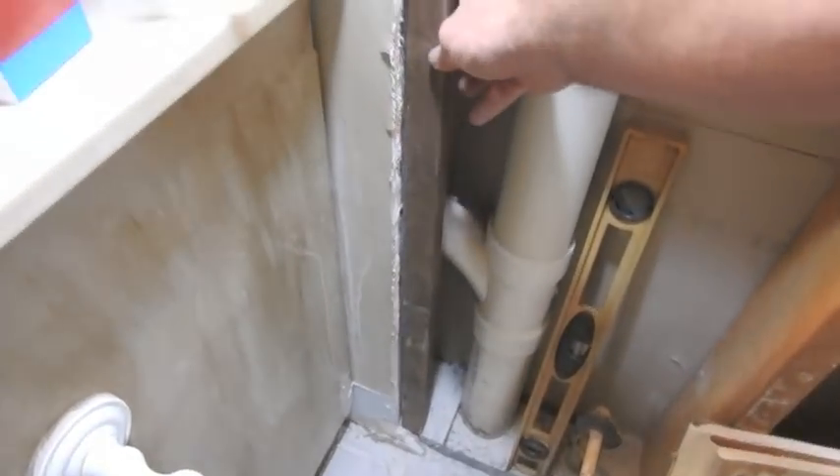Here it is the dry wall is removed.